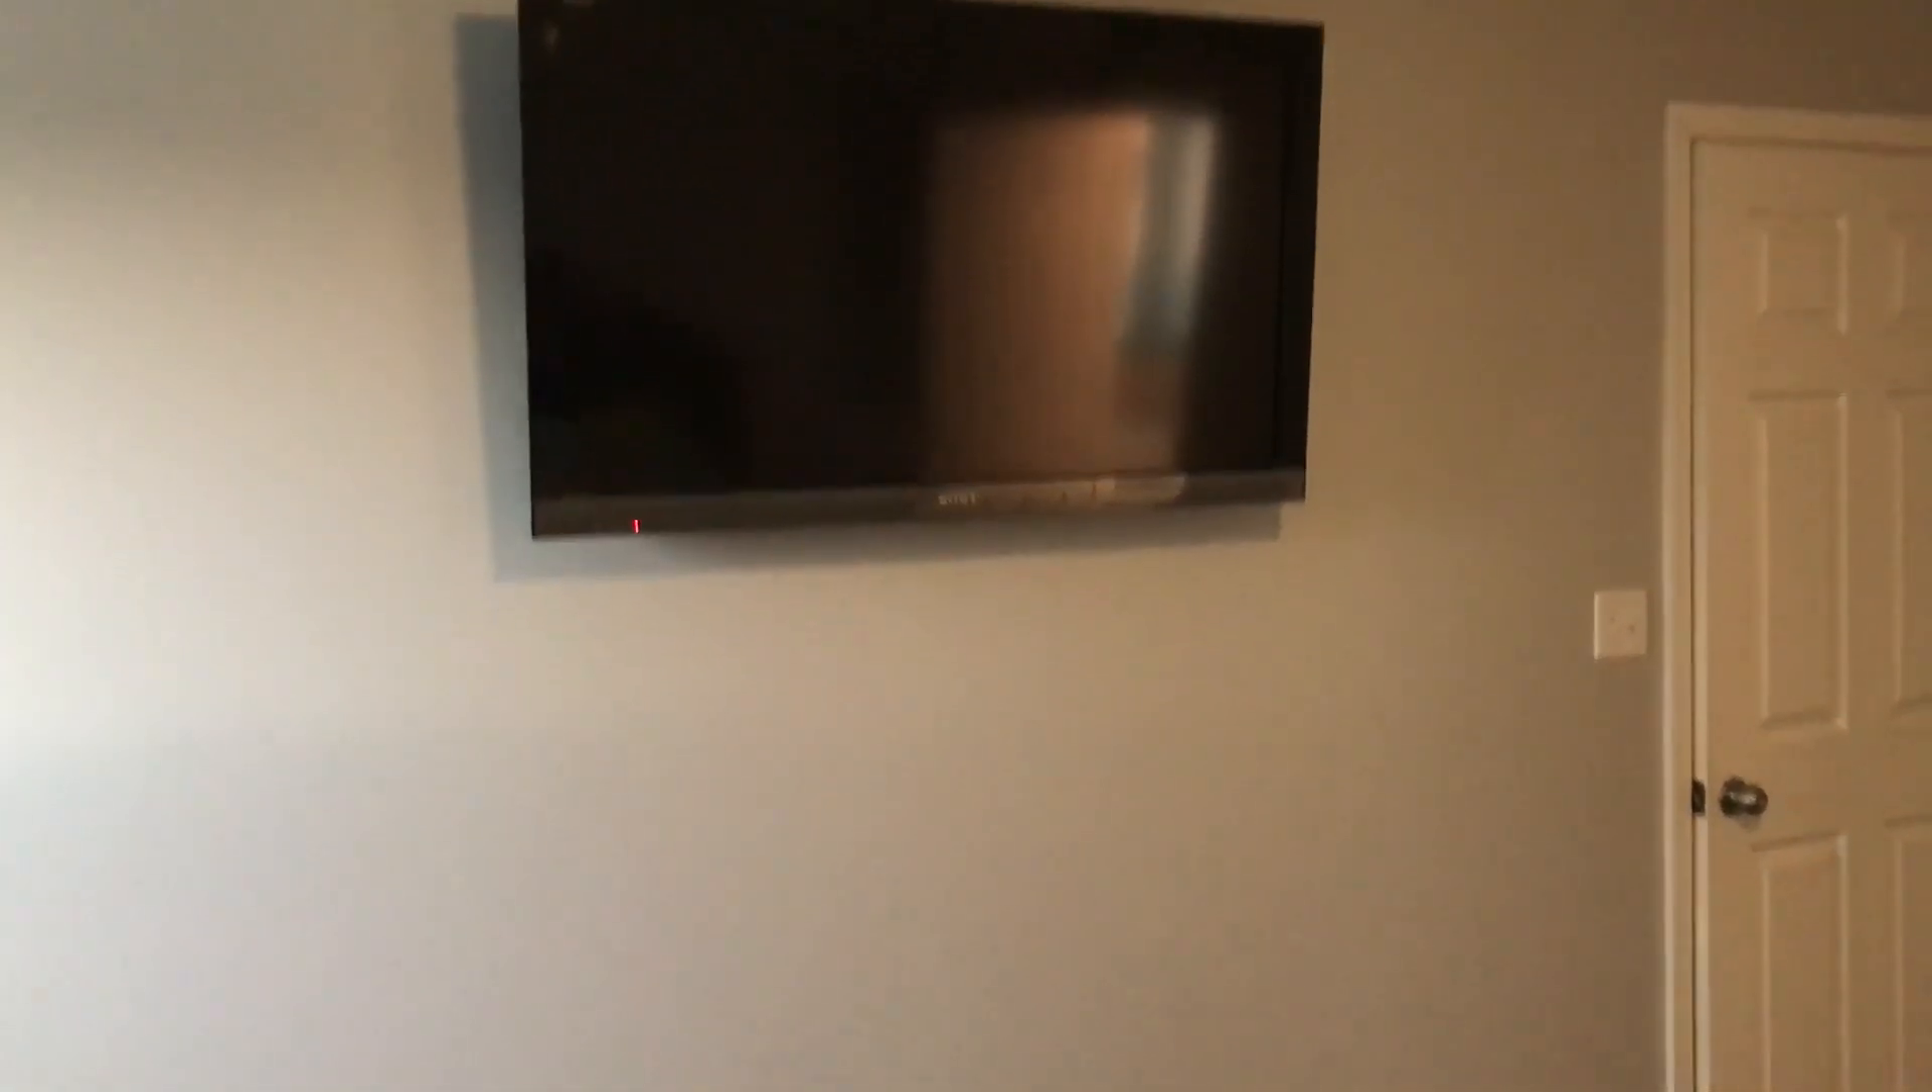This is the end result after you hide the wires behind the wall.